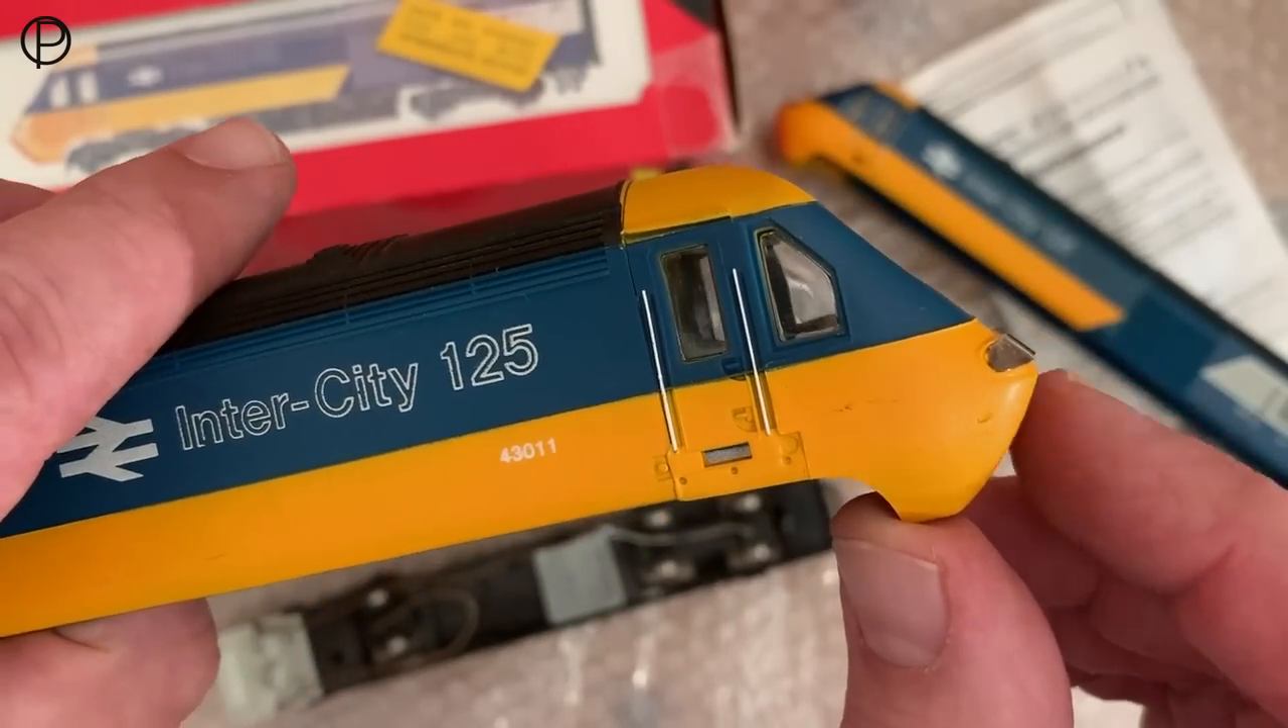The fitment of these headlight covers is a little bit crude. They're a little bit proud of the bodywork.